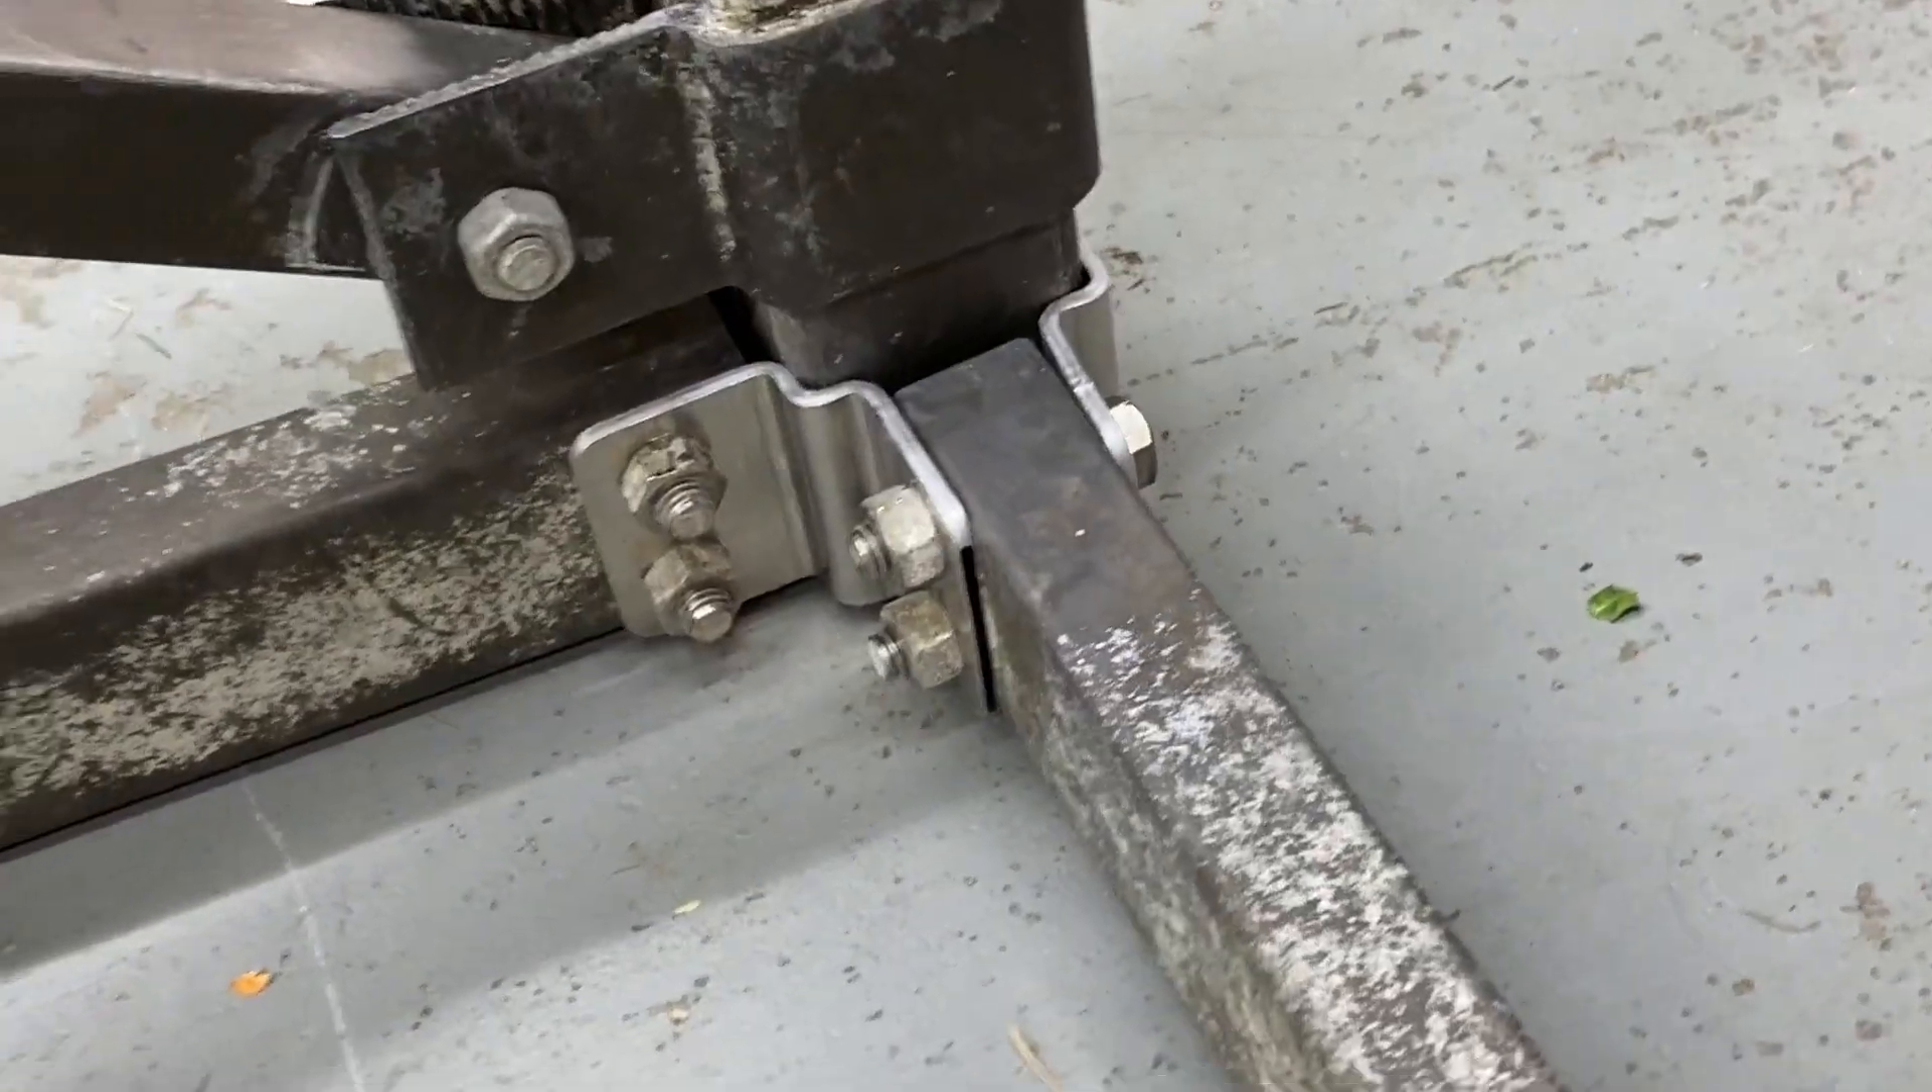Come around and there you can see the smaller inner bracket. All the hardware is connected.